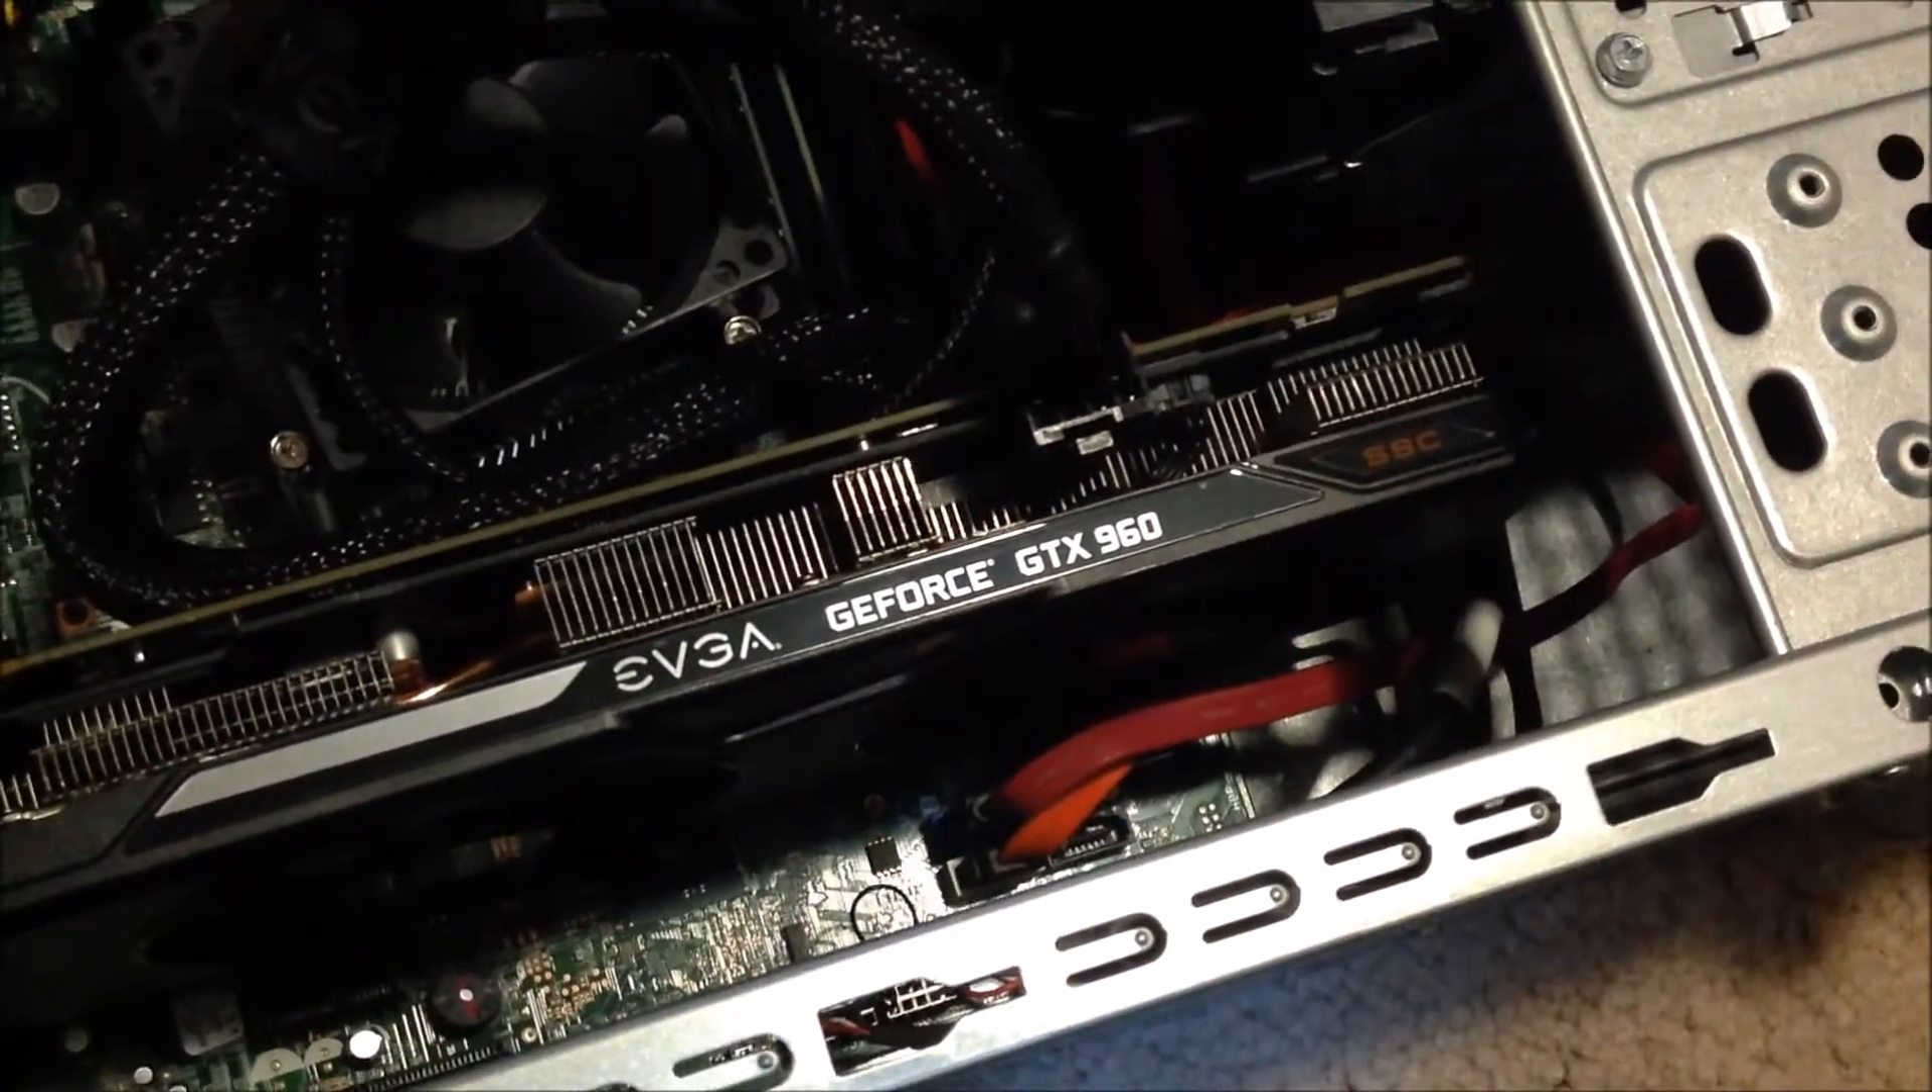So I've got the video card installed.